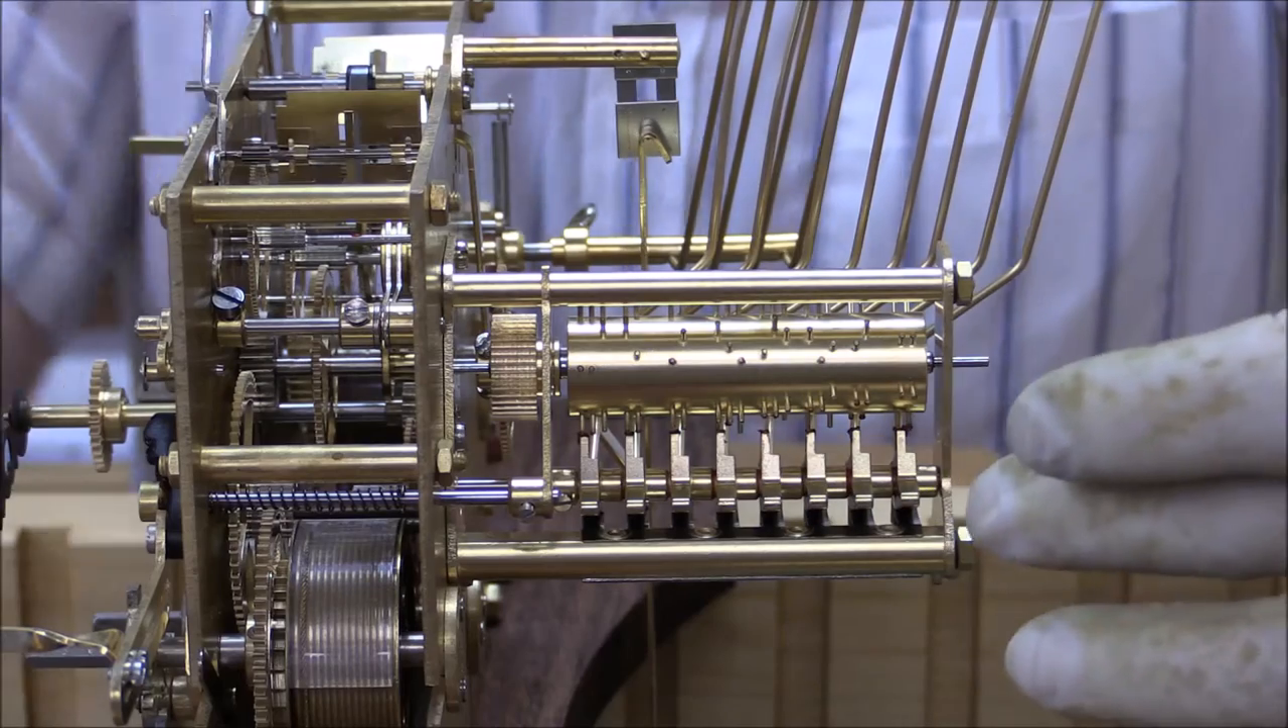We have hammer assembly installed here. Everything's adjusted.